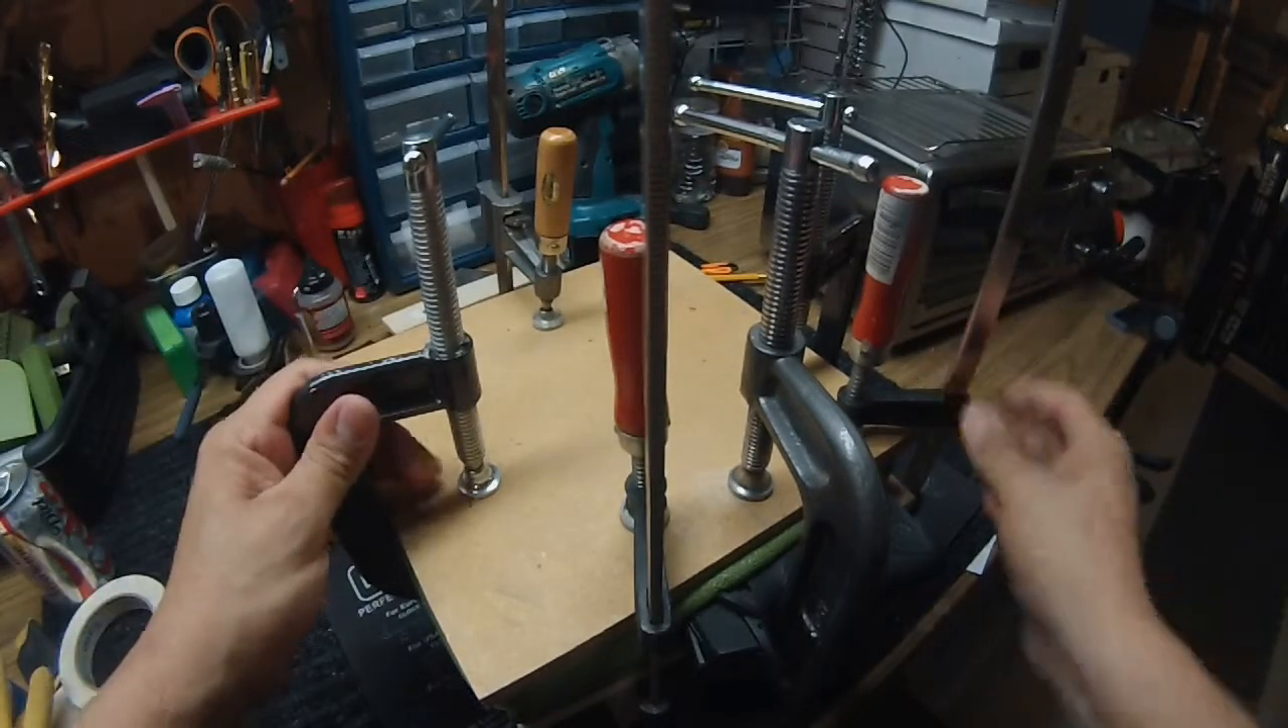Okay, so what we have is our clamps in place right now.